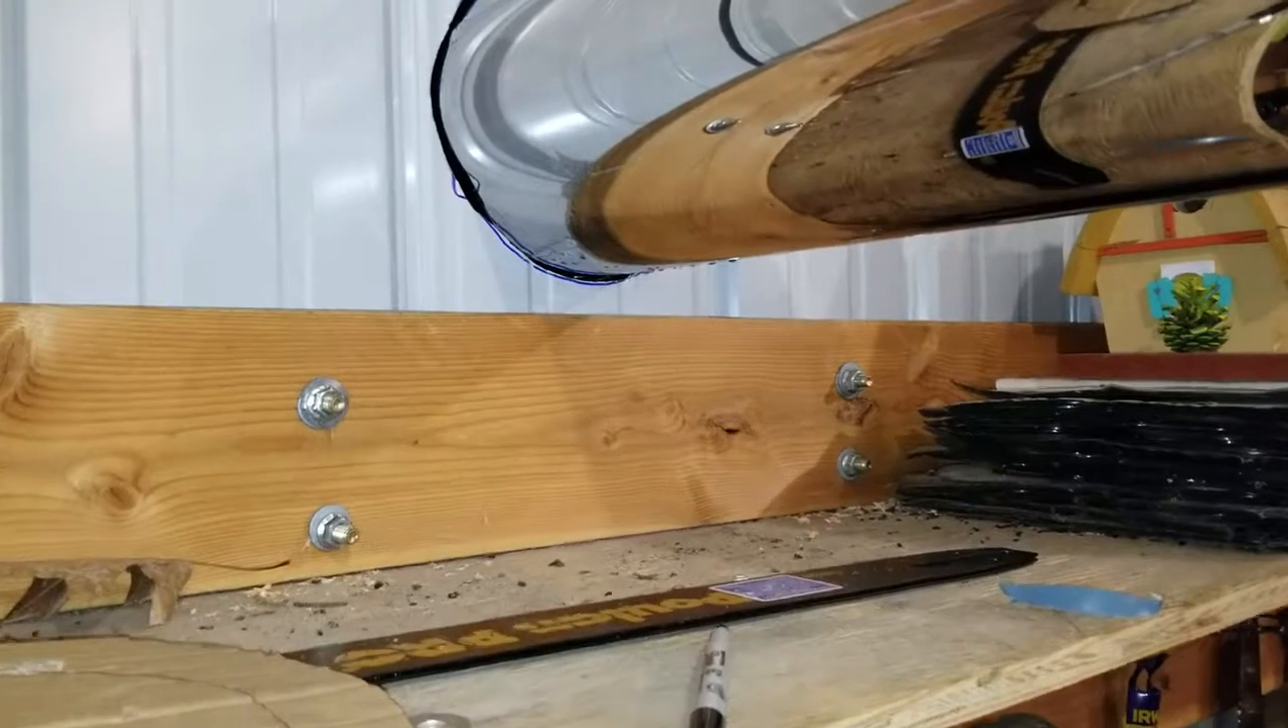So, here is the bolts that I ran through for the support.